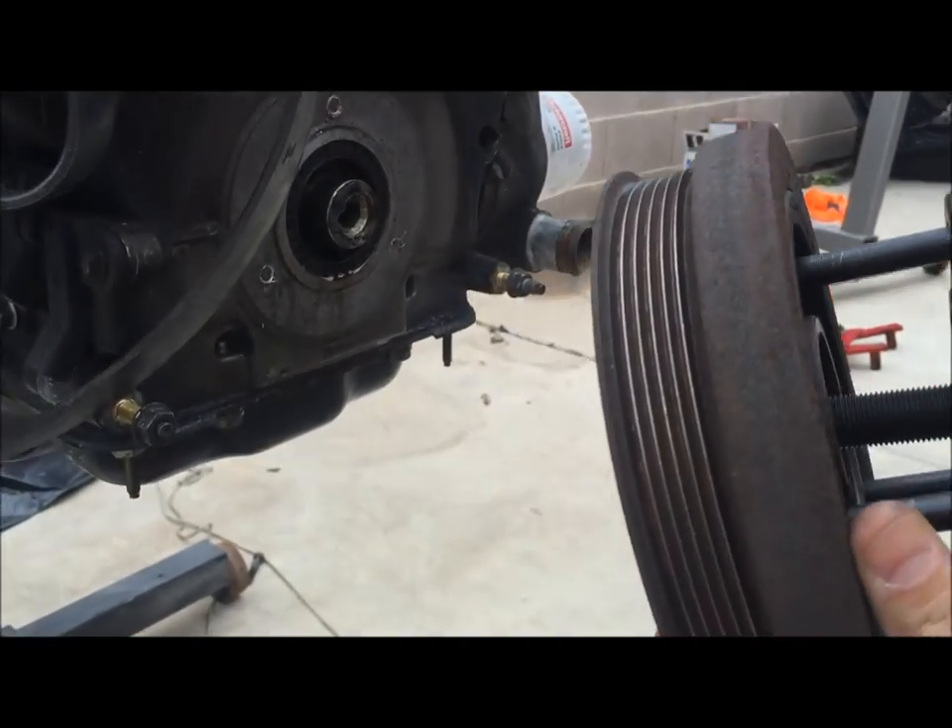So now we've removed the front crank pulley.